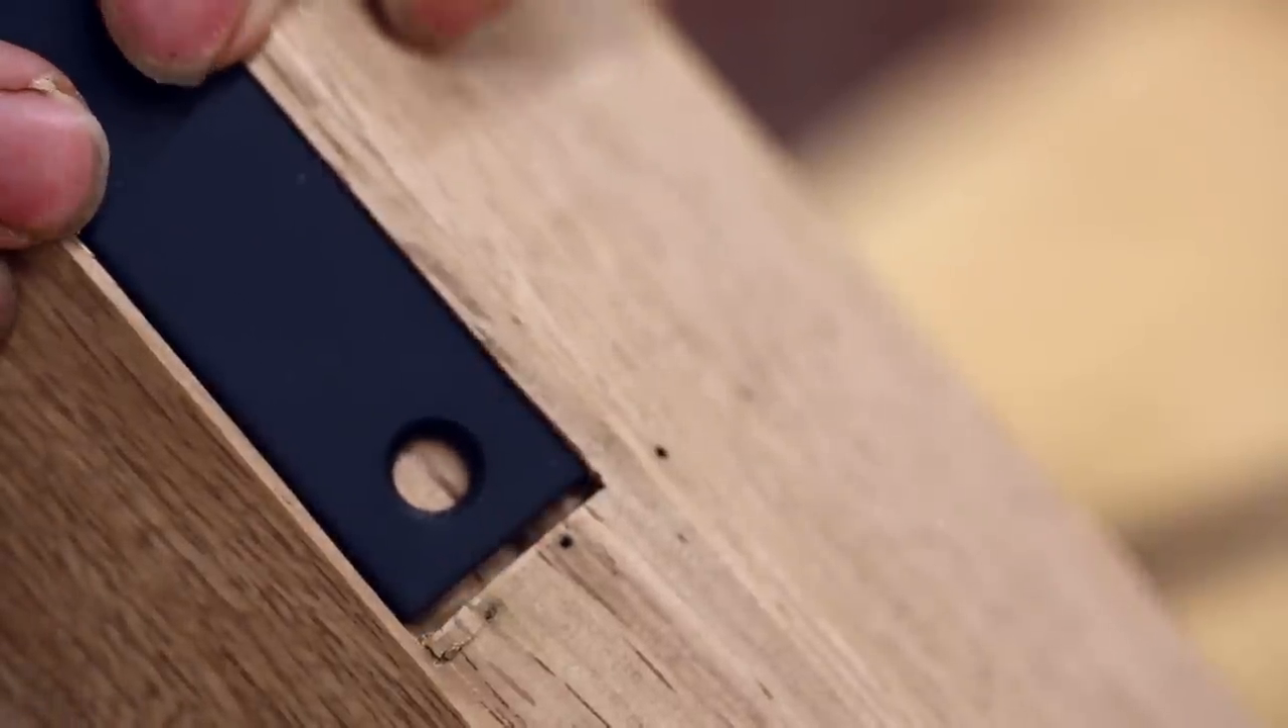And you can see how the bracket fits in there.